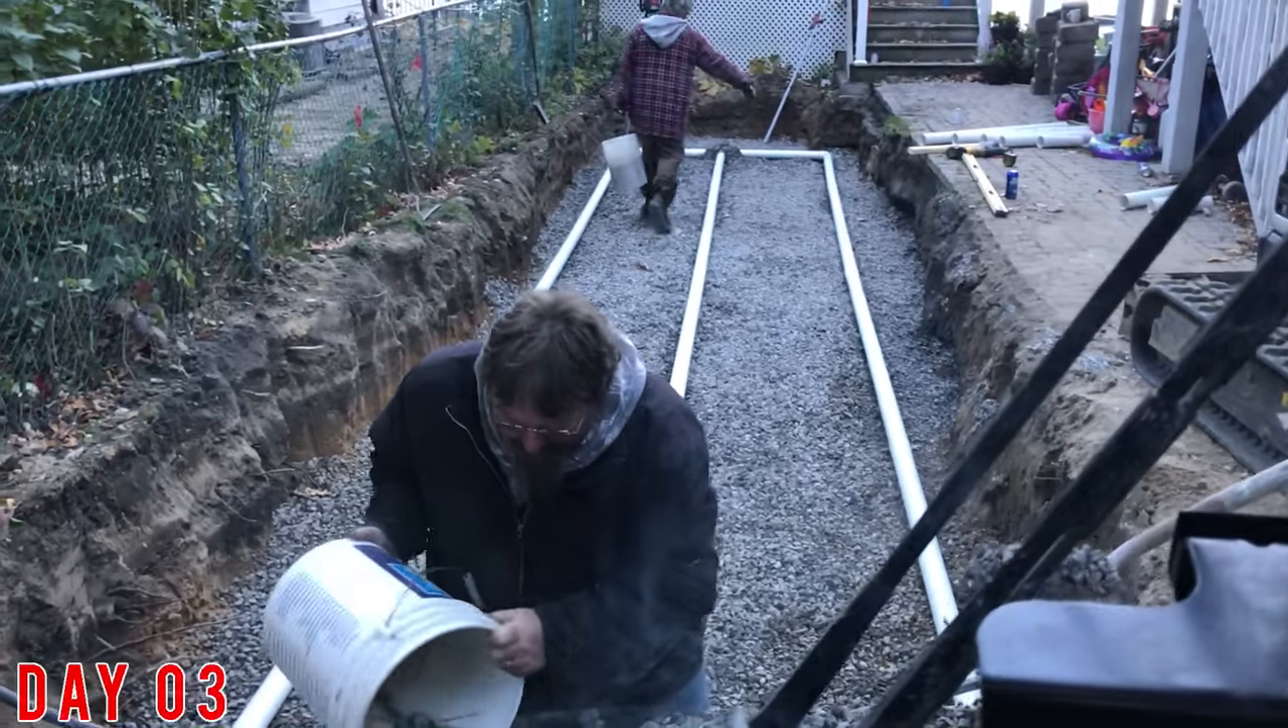Septic lines are laid.